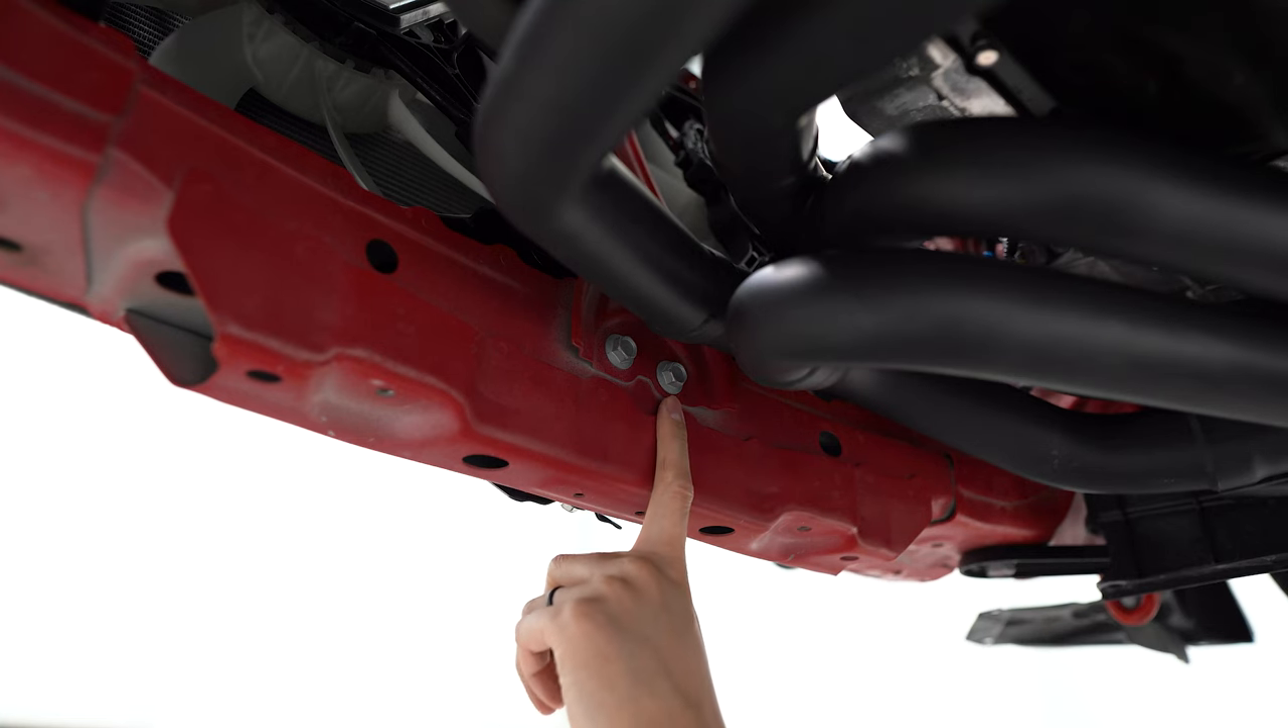Back underneath the car there's two more 12 millimeter bolts that we need to remove before we can pull the radiator support out.